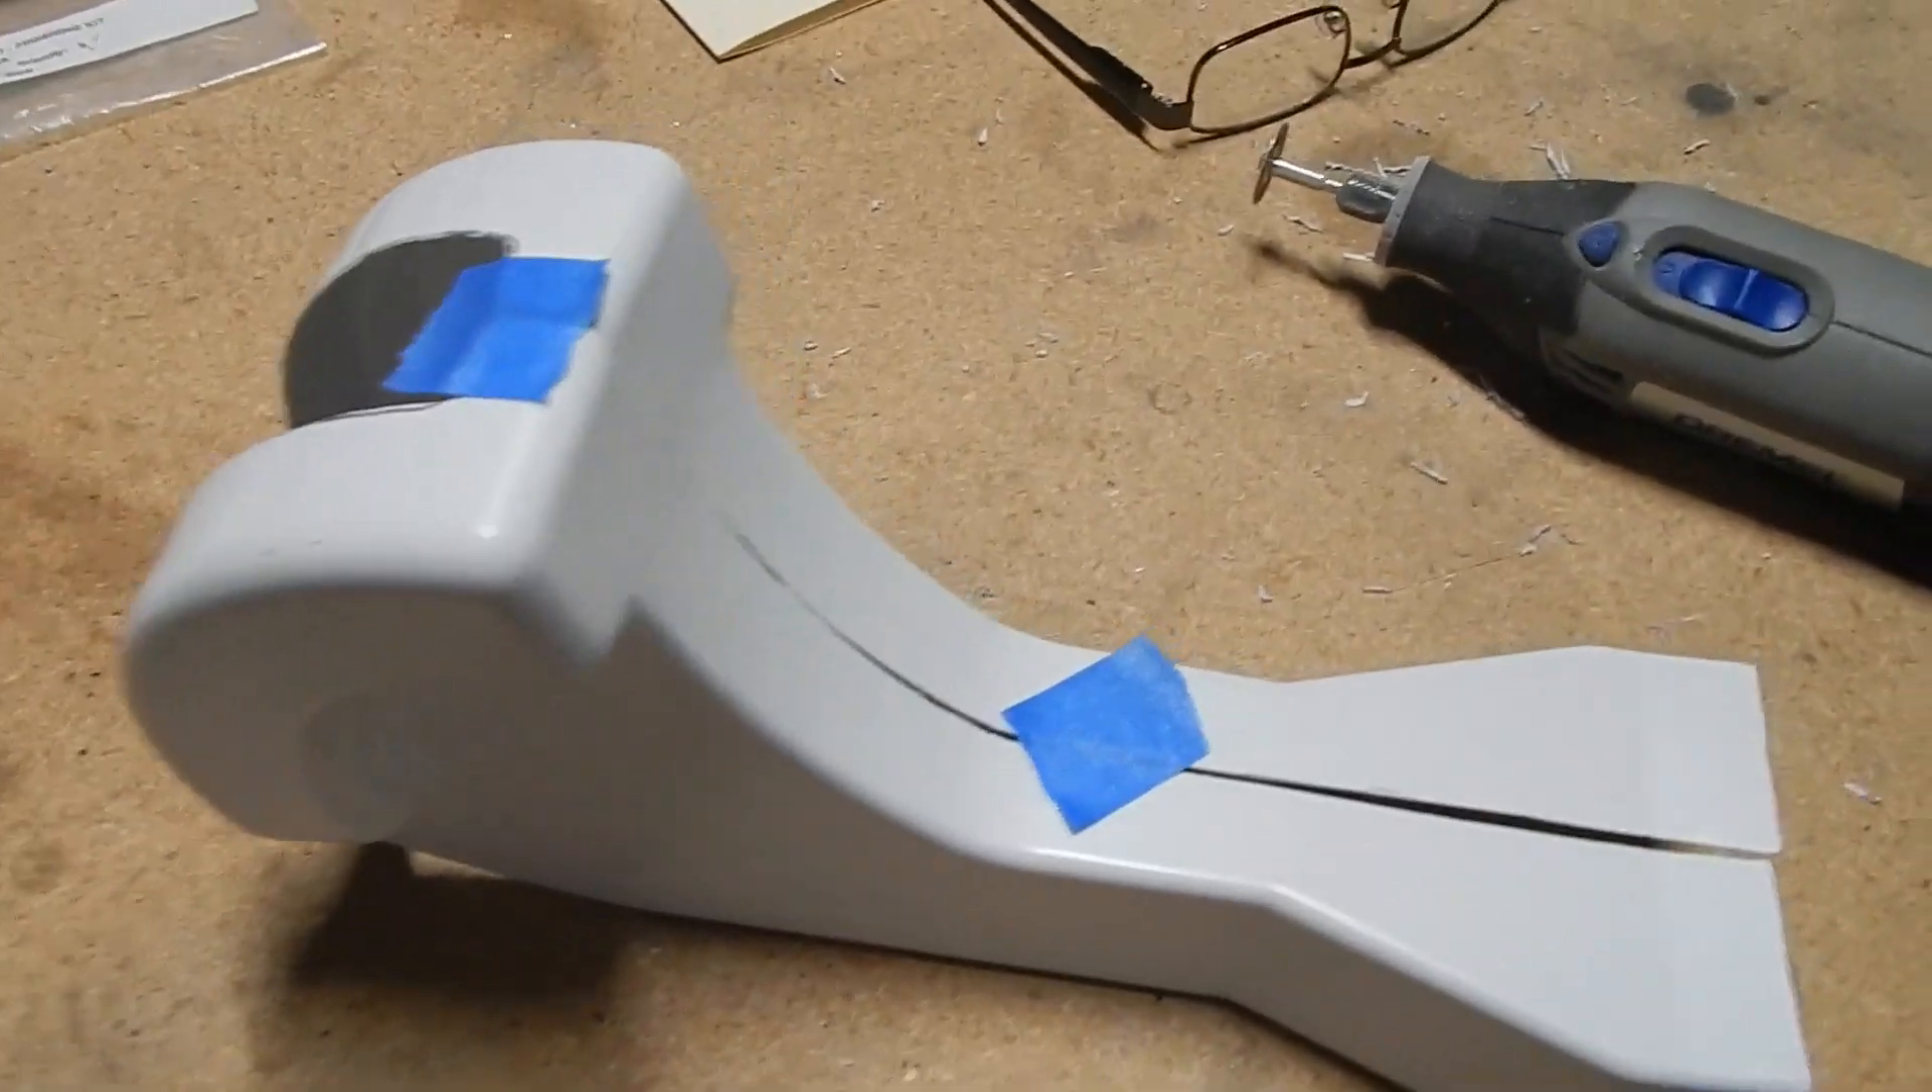I've just got some tape on there to kind of hold the two pieces together they're pretty close.